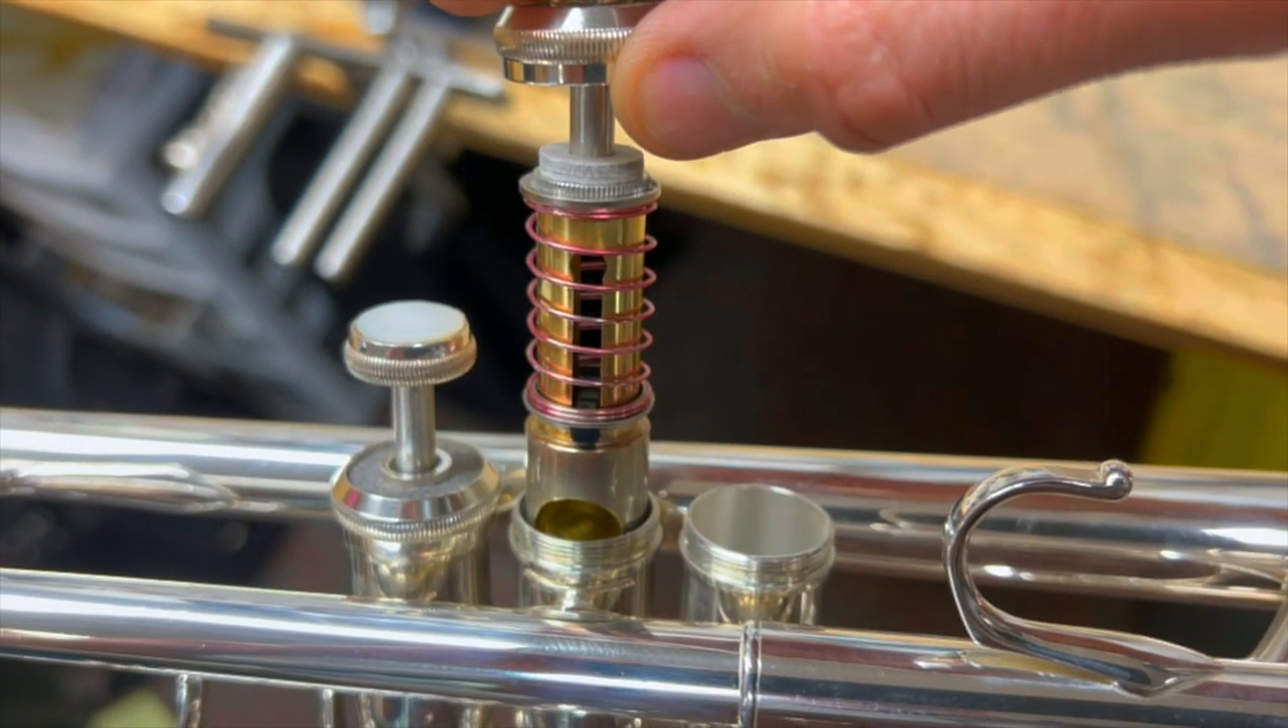The spring is on the outside now.